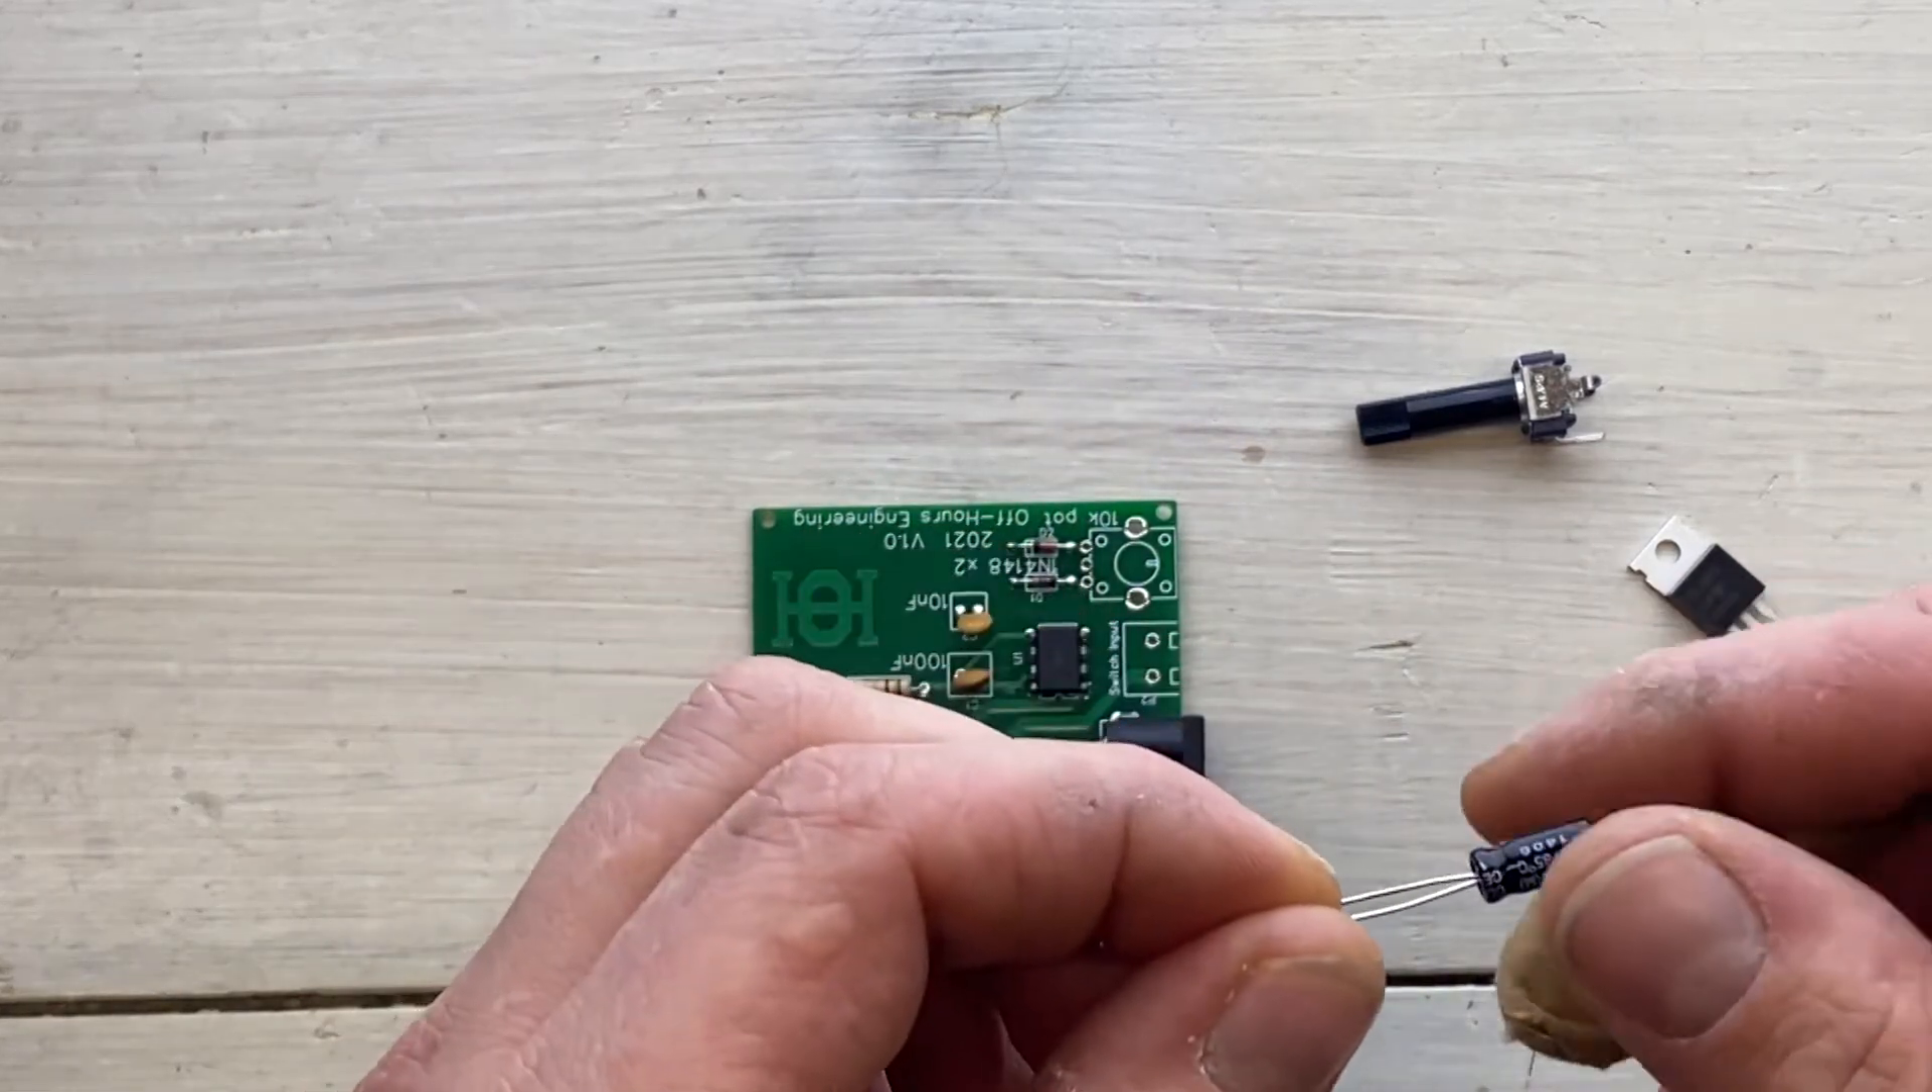There's really not too many components left. We have the MOSFET, the potentiometer, another capacitor, an electrolytic one of 47 microfarads.